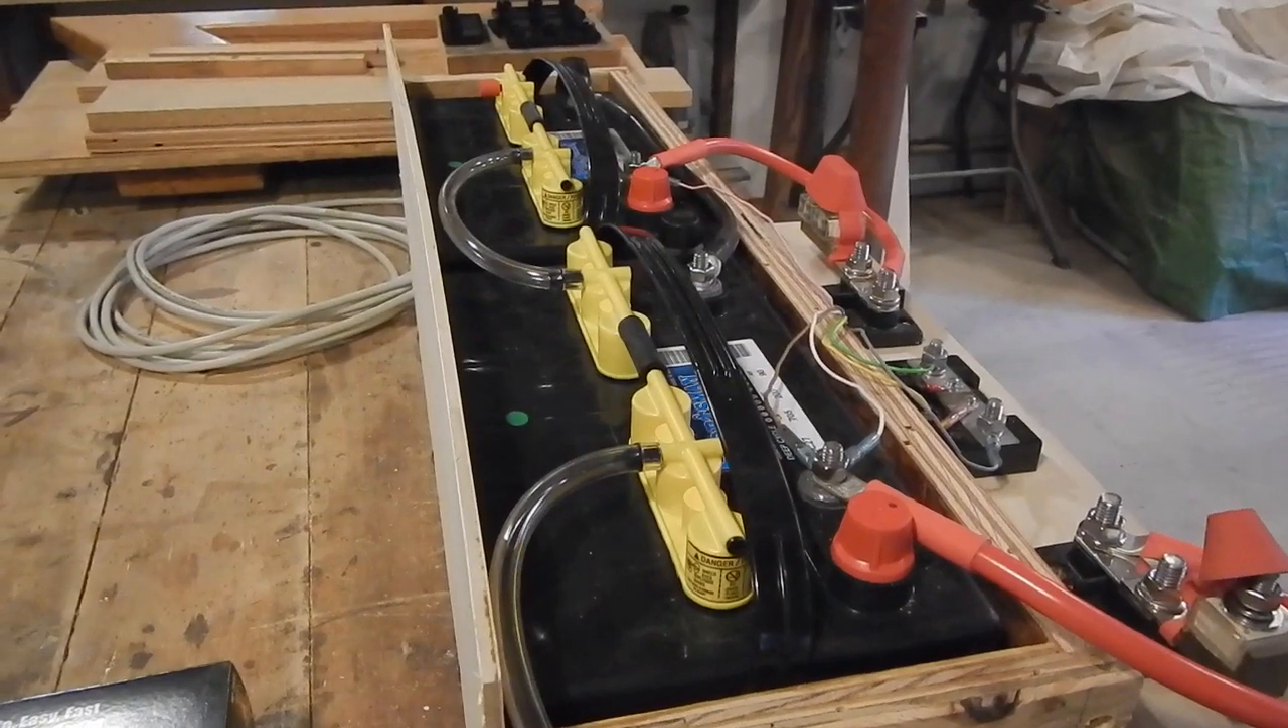So there is the battery watering system installed.